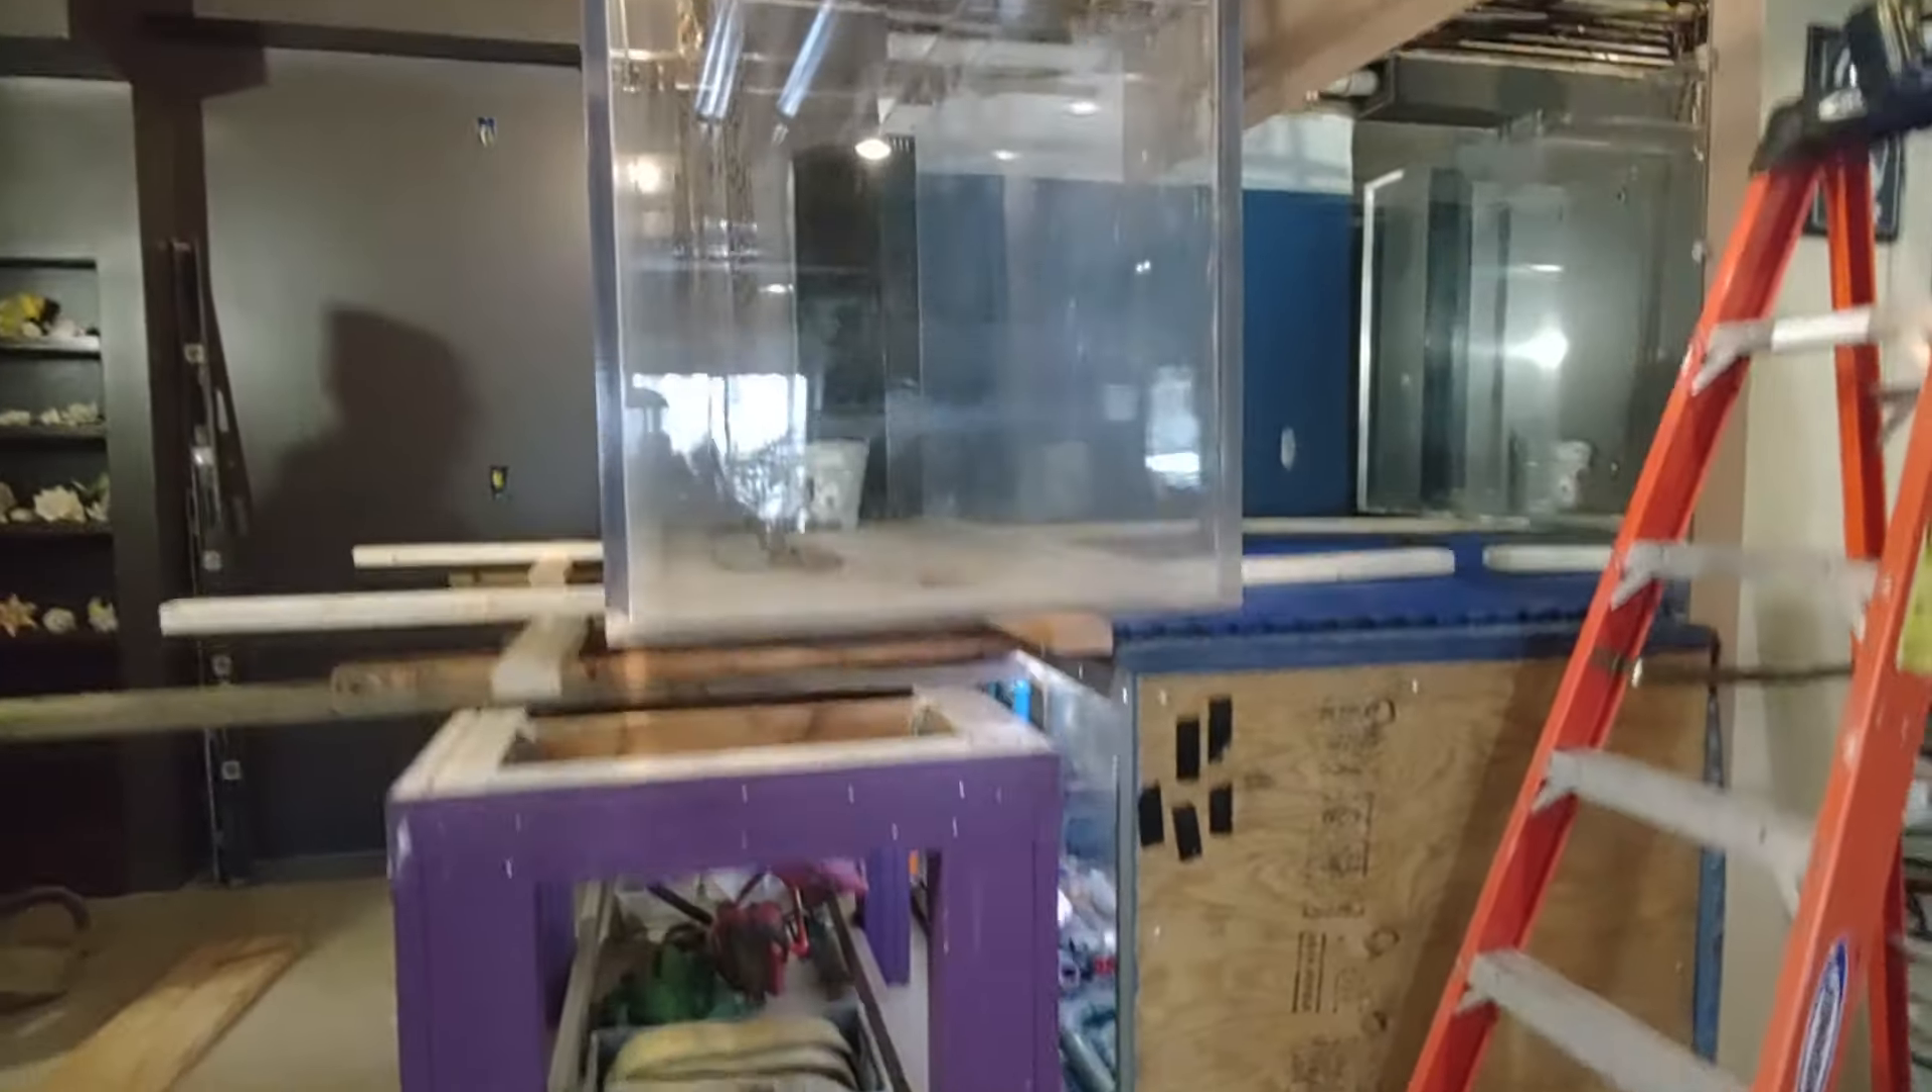Alright so the slings are off. We're on the 2x4s.